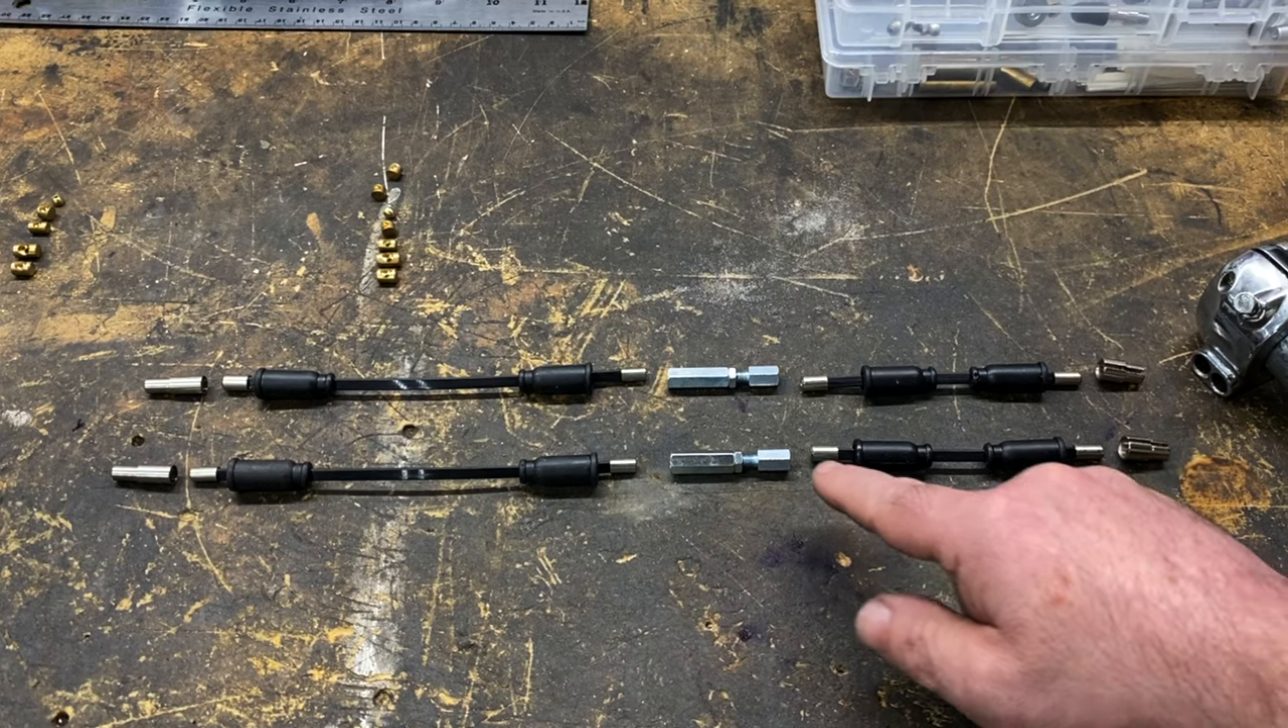I had extra rubber boots, plastic boots, so I've added them at each junction.